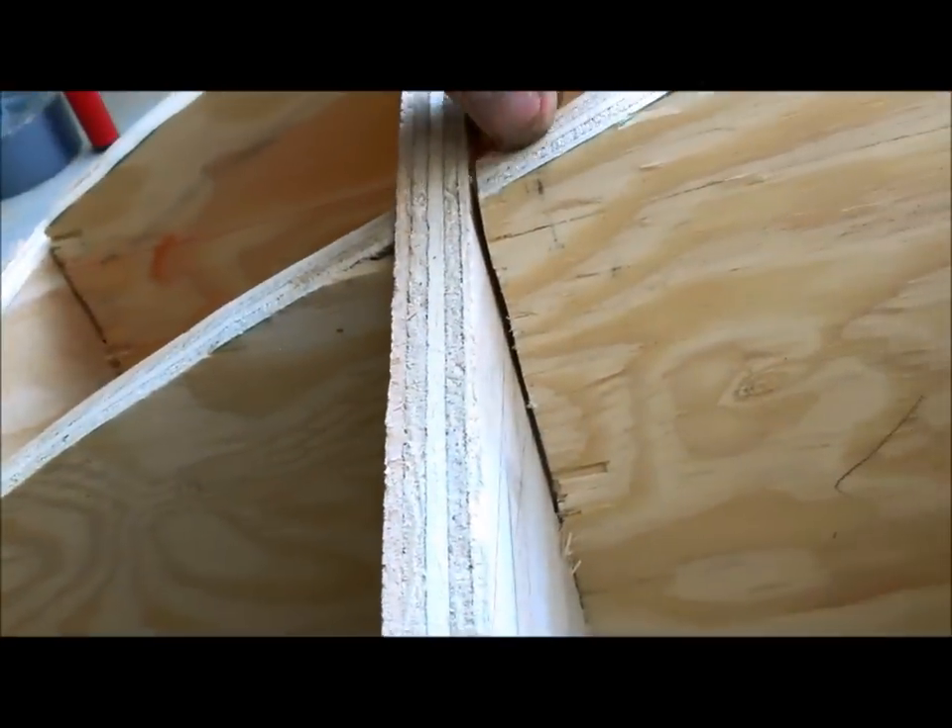If you look really closely sometimes there's like little gaps and stuff.